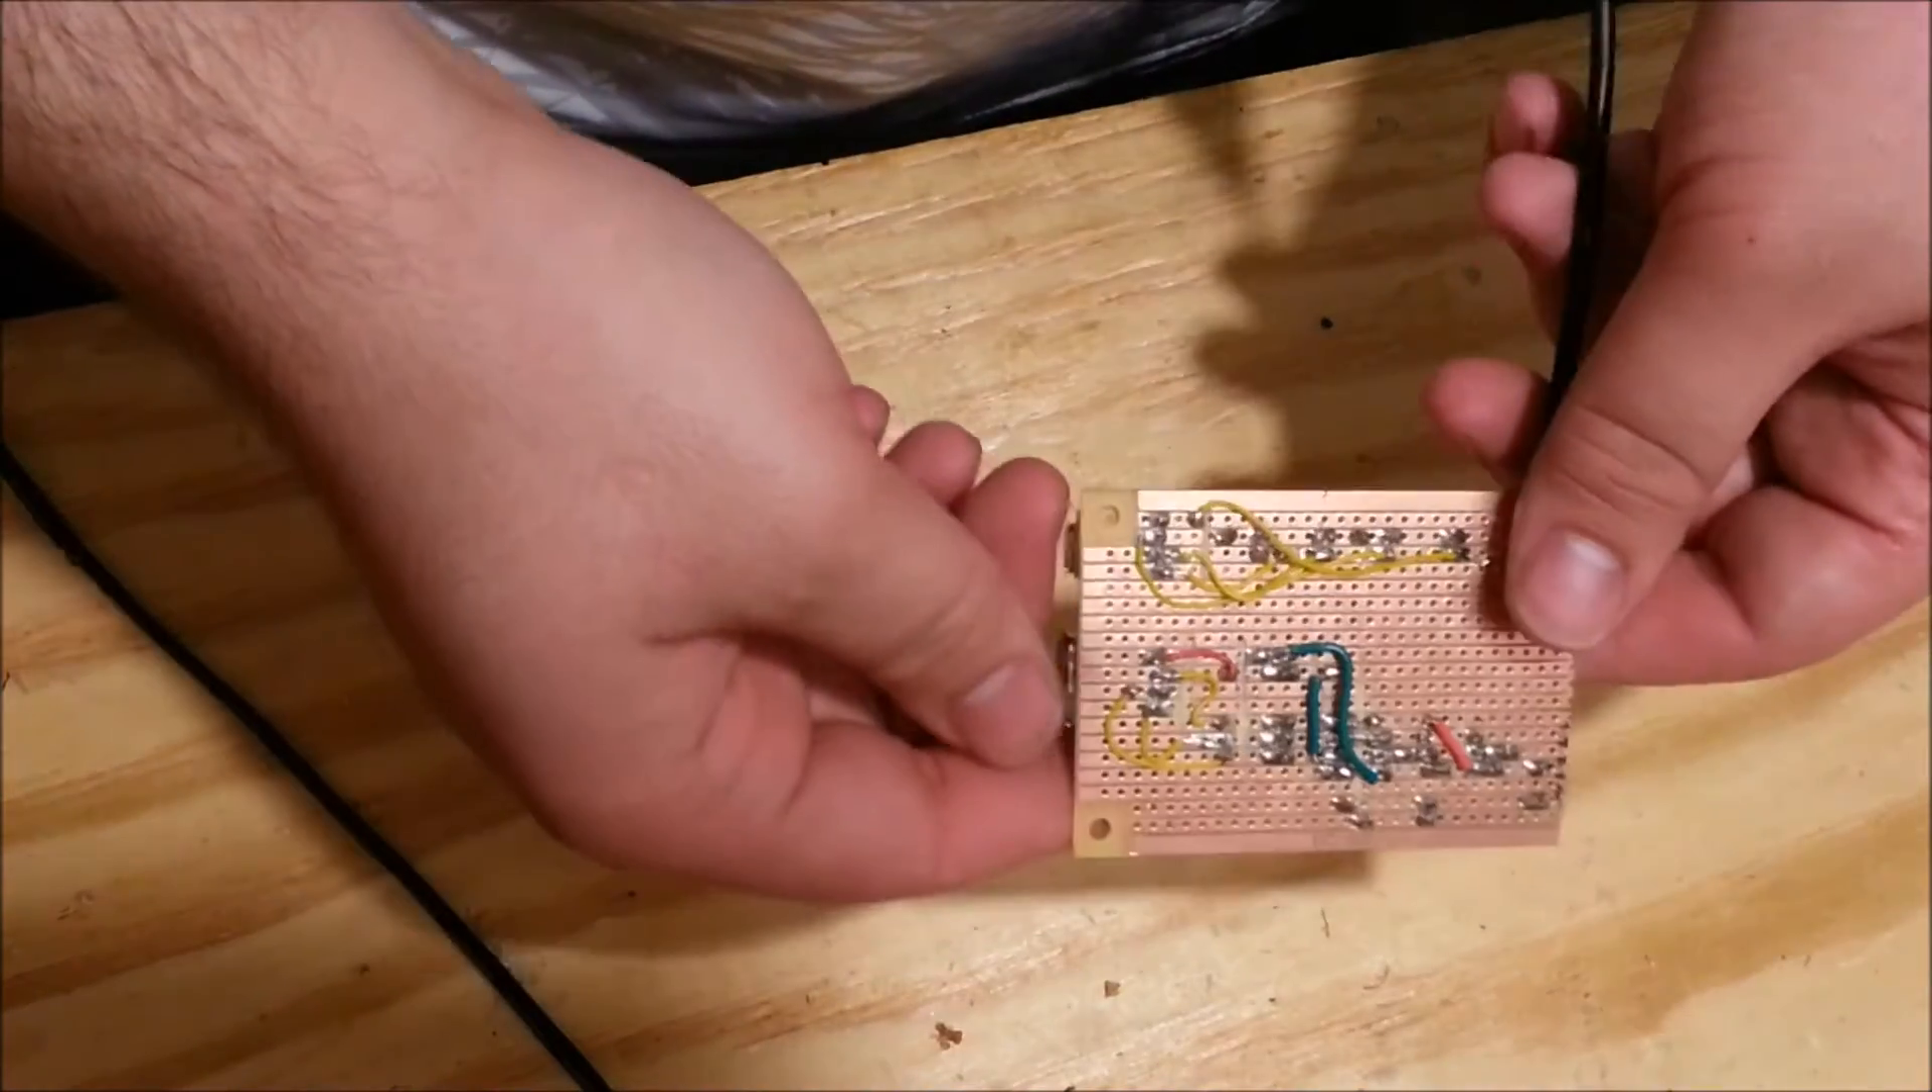Okay, so I finished soldering up the circuit on a piece of strip board that I had lying around.